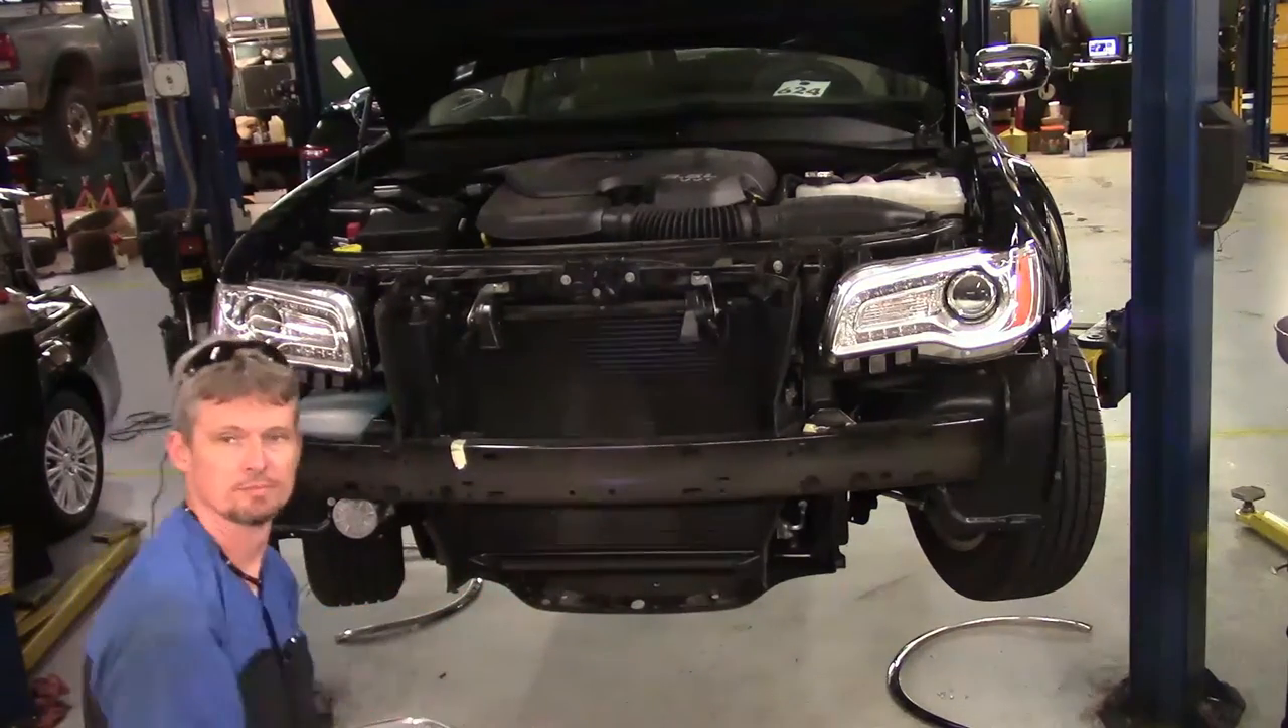So there we go, front bumper cover is off.